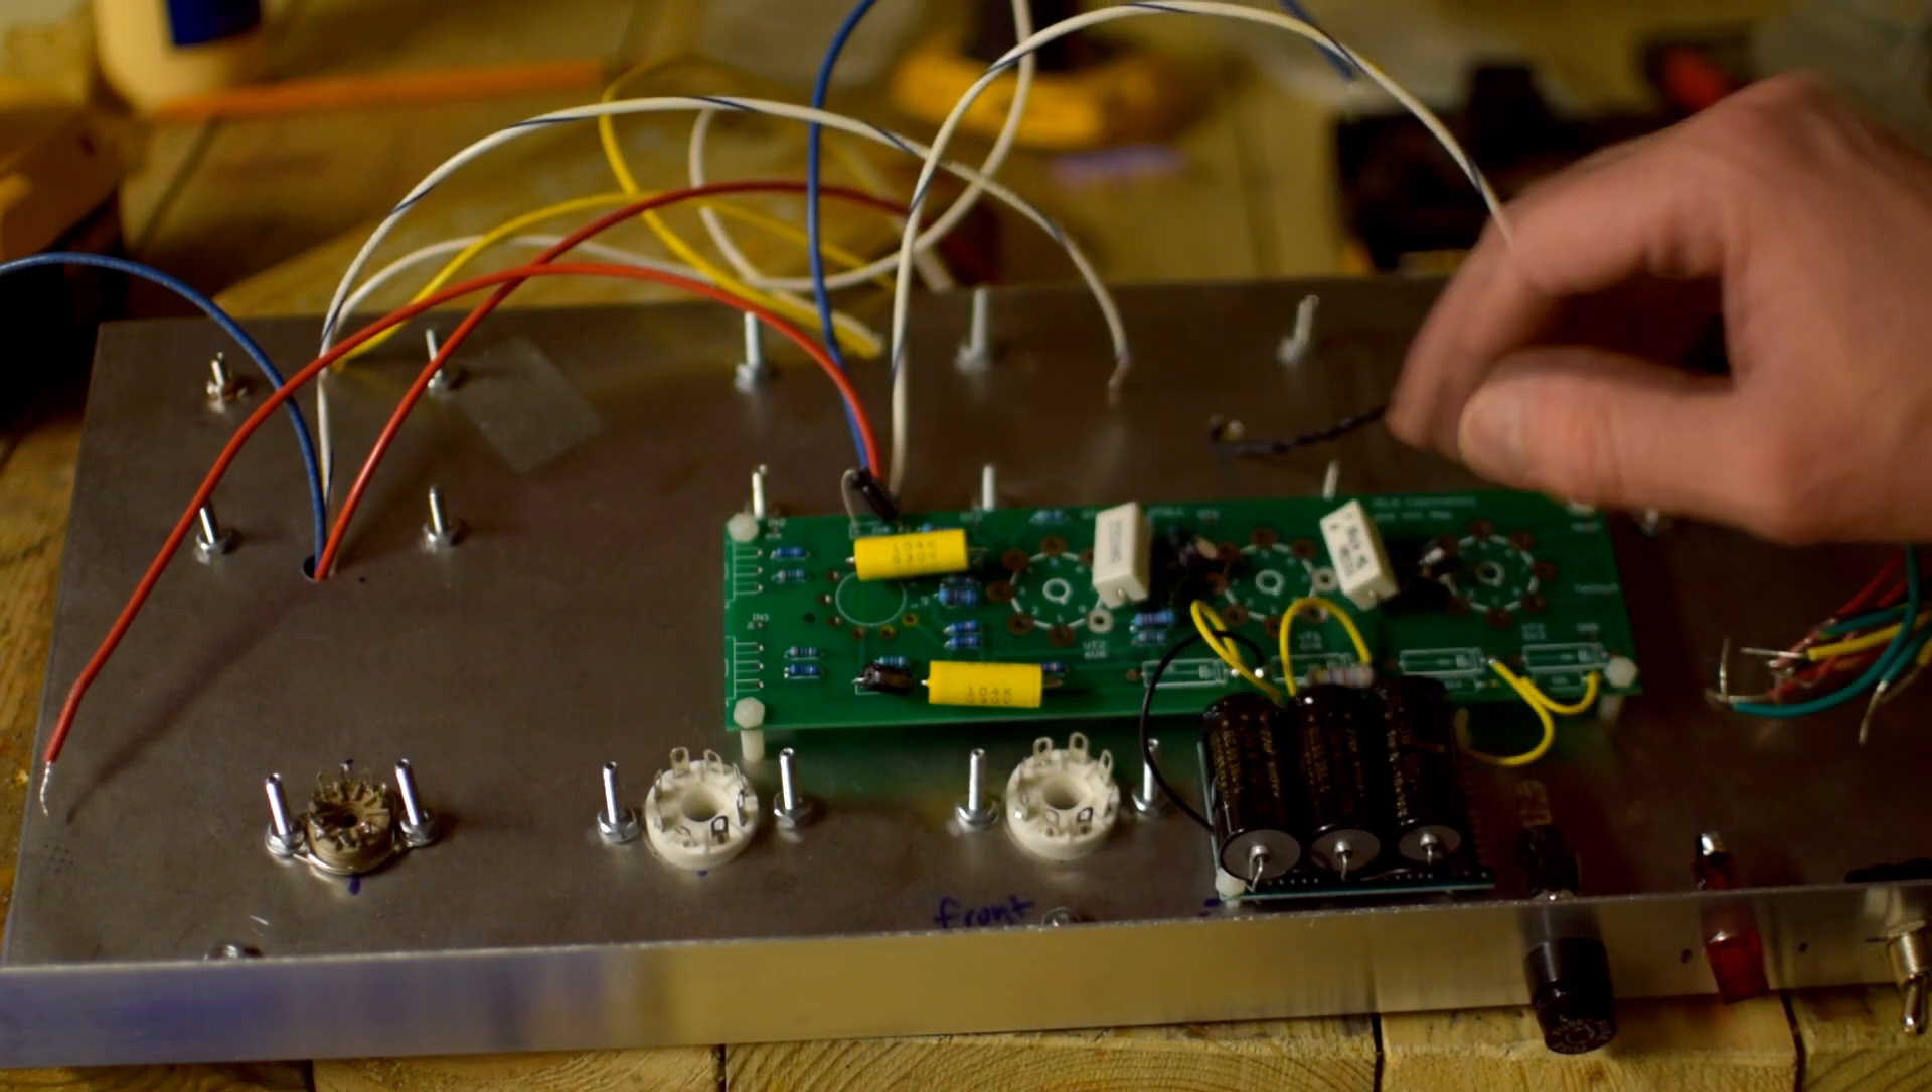I've got my PCB board mostly populated.